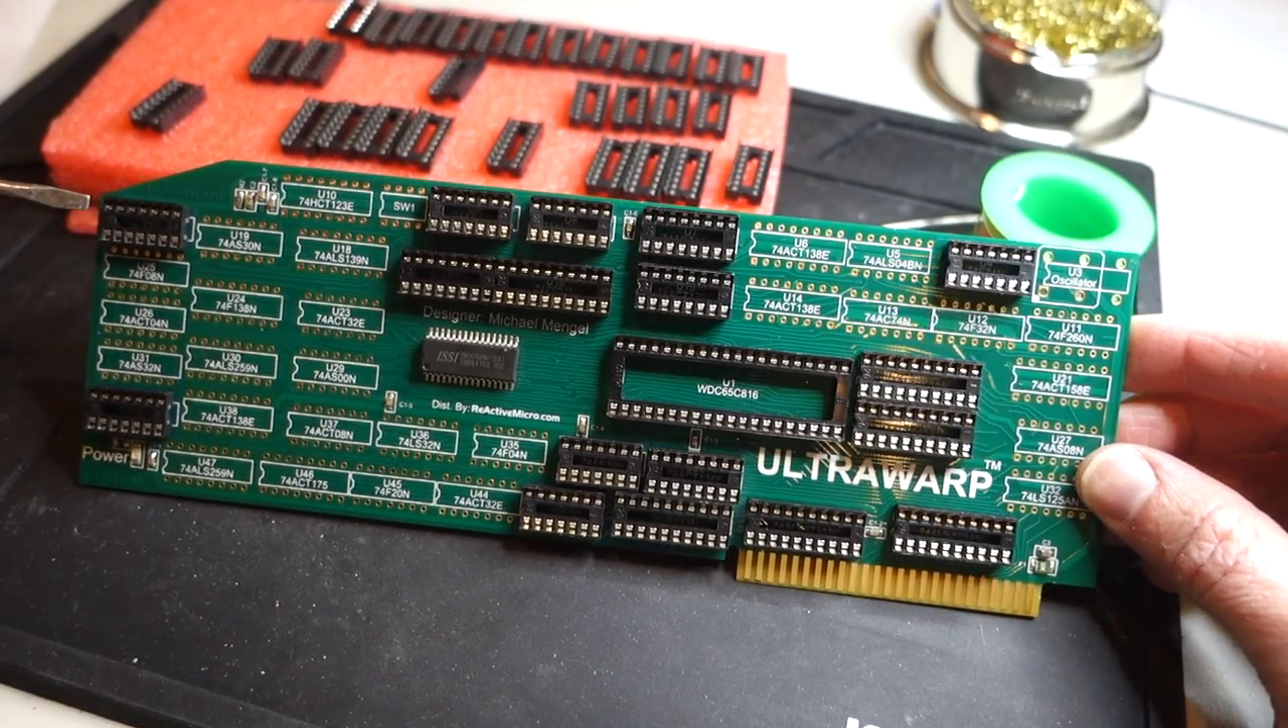At this point, I'm about halfway done with assembly. You can see I still have quite a few dip sockets left to go.